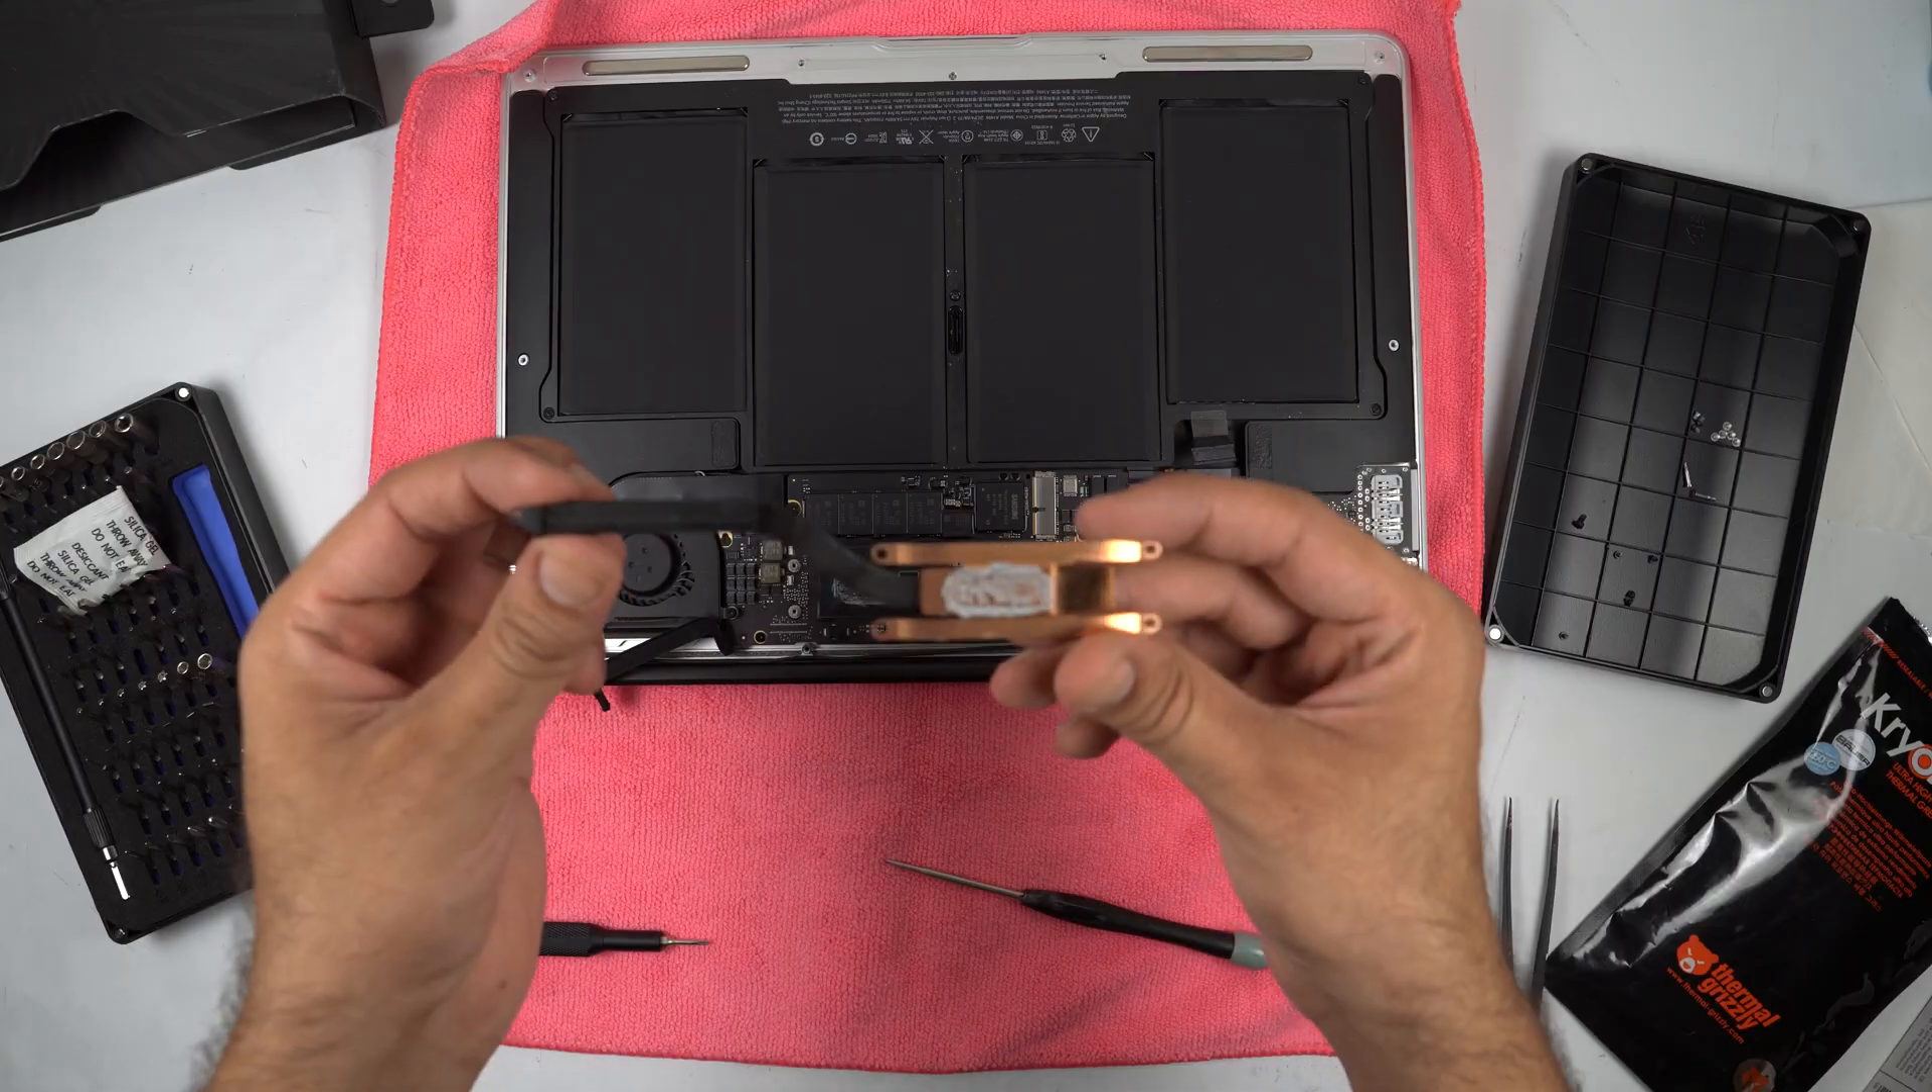Finally I ended up removing the small heat sink.